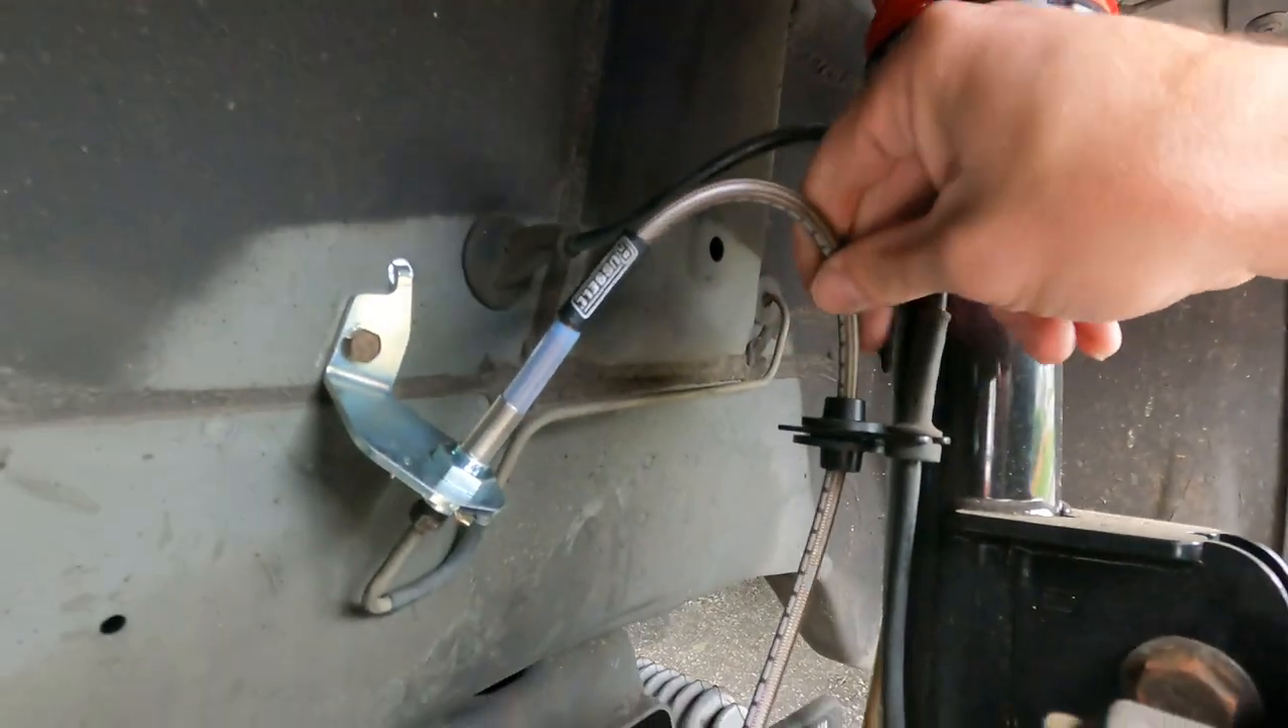All right we have successfully installed our driver side brake line.